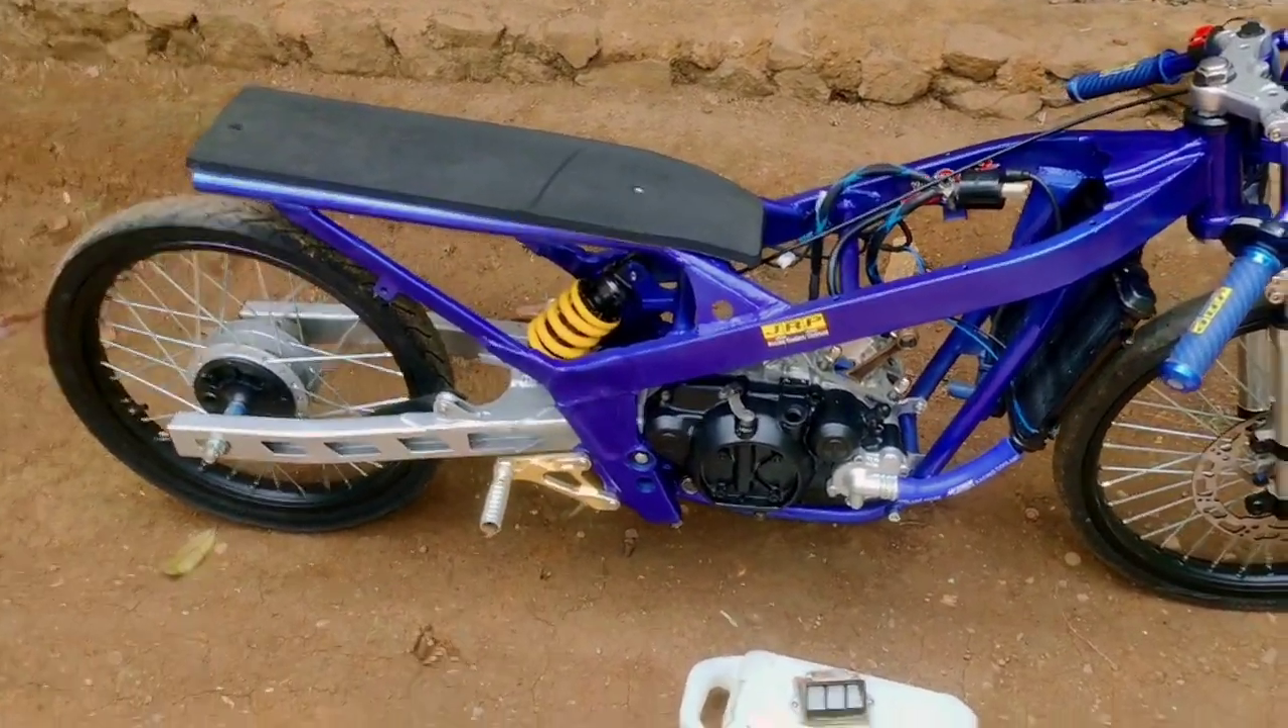Motornya belum 100% selesai guys tapi mesinnya ini sudah terpasang.